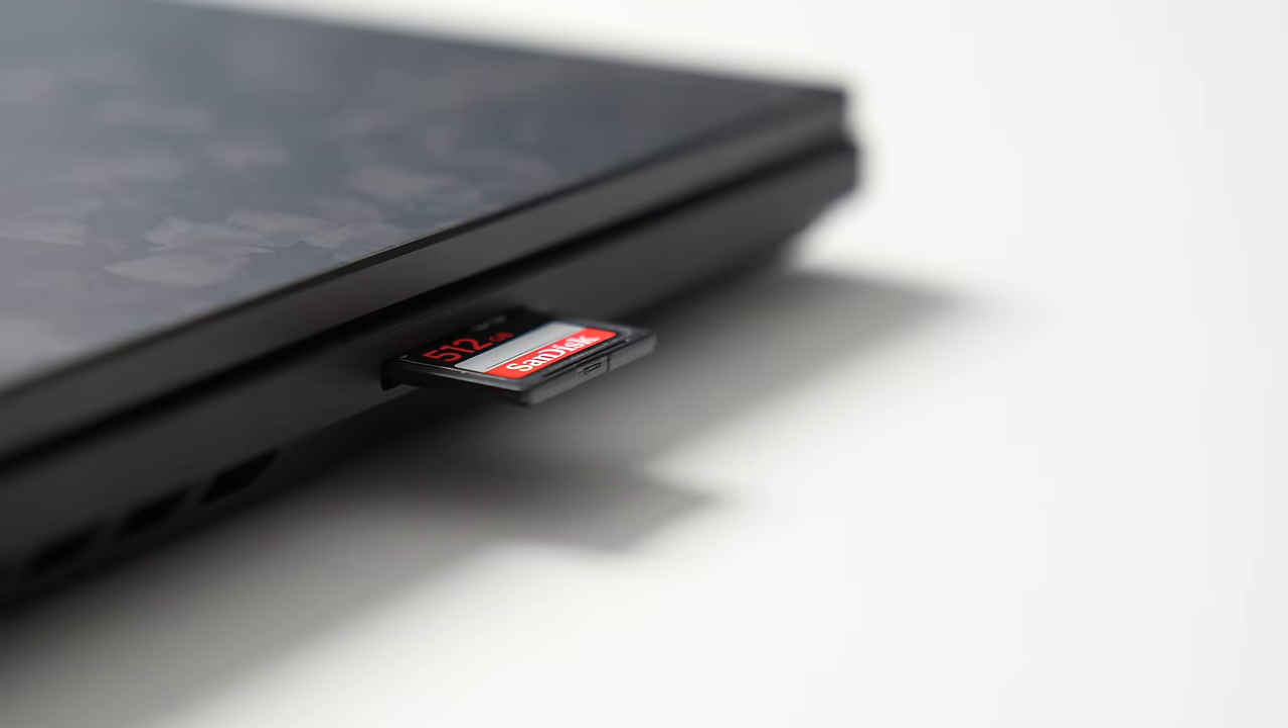It's great to have a full-size SD card reader for creators, but what's not so great is that card doesn't click in and sticks out quite a bit.